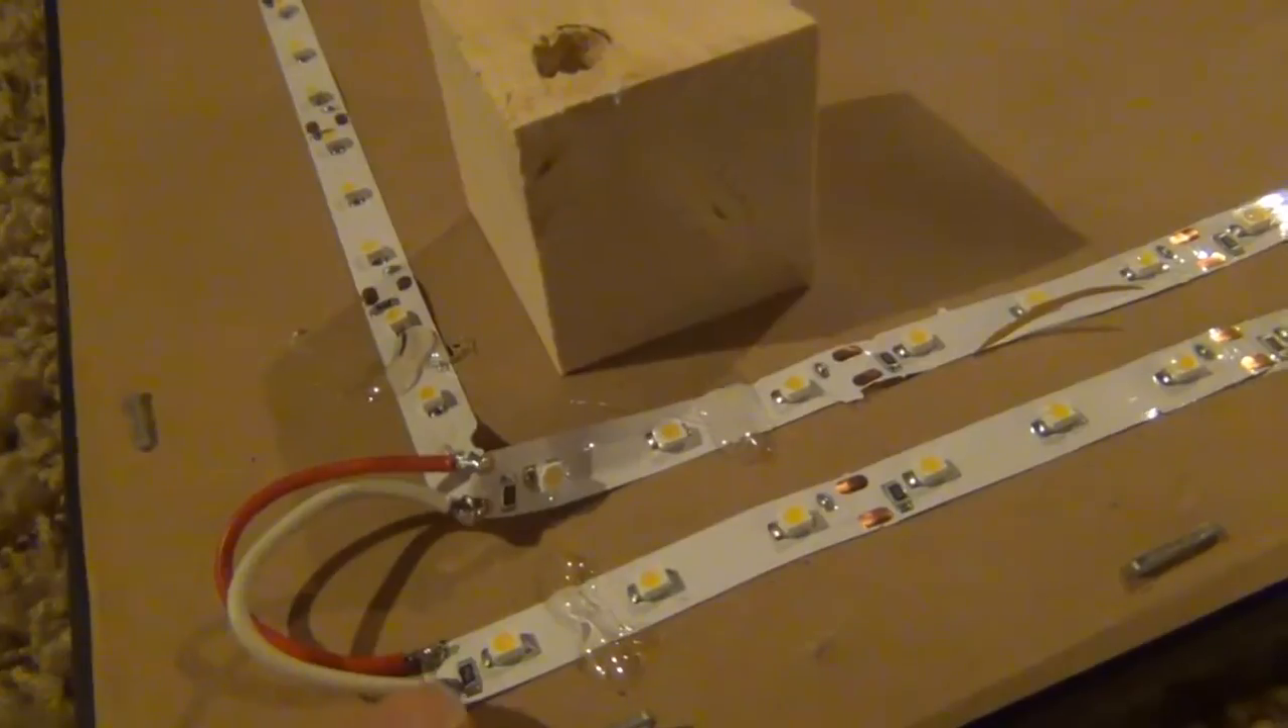And then you can see here I just joined the second loop with some I think they're 18 gauge wires here.